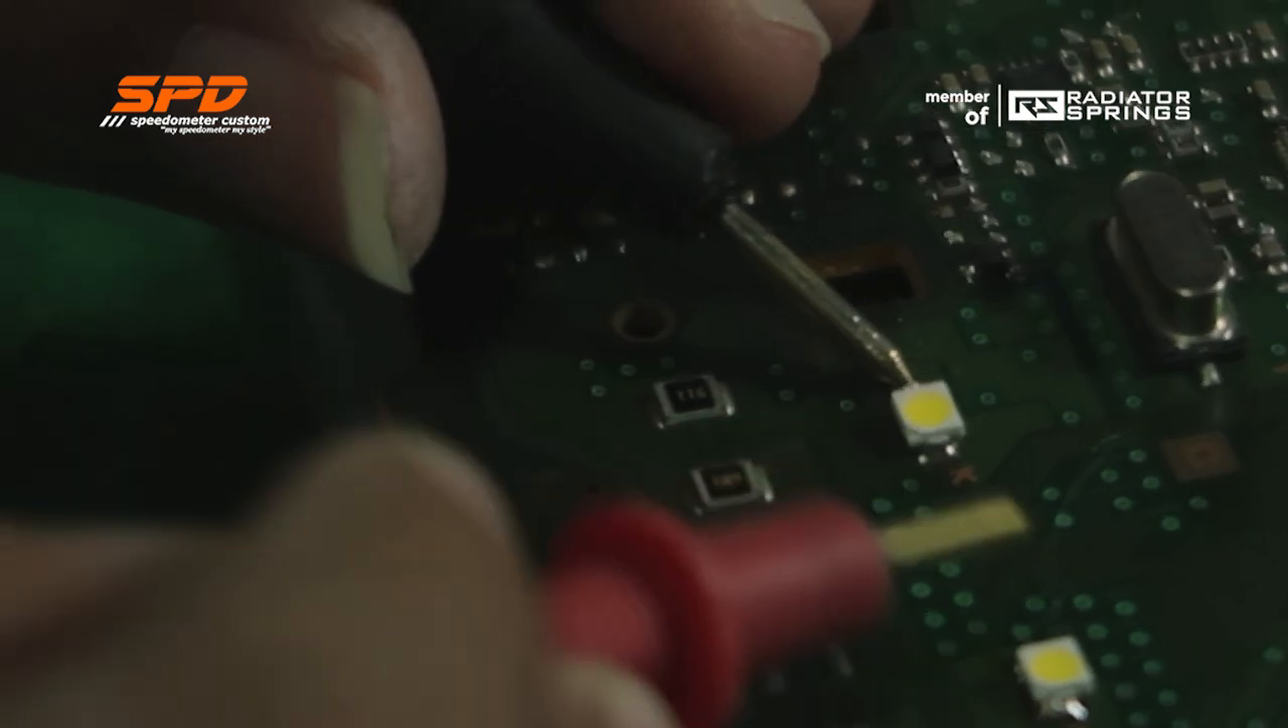Nah, sekarang udah terpasang gitu ya Led putihnya.